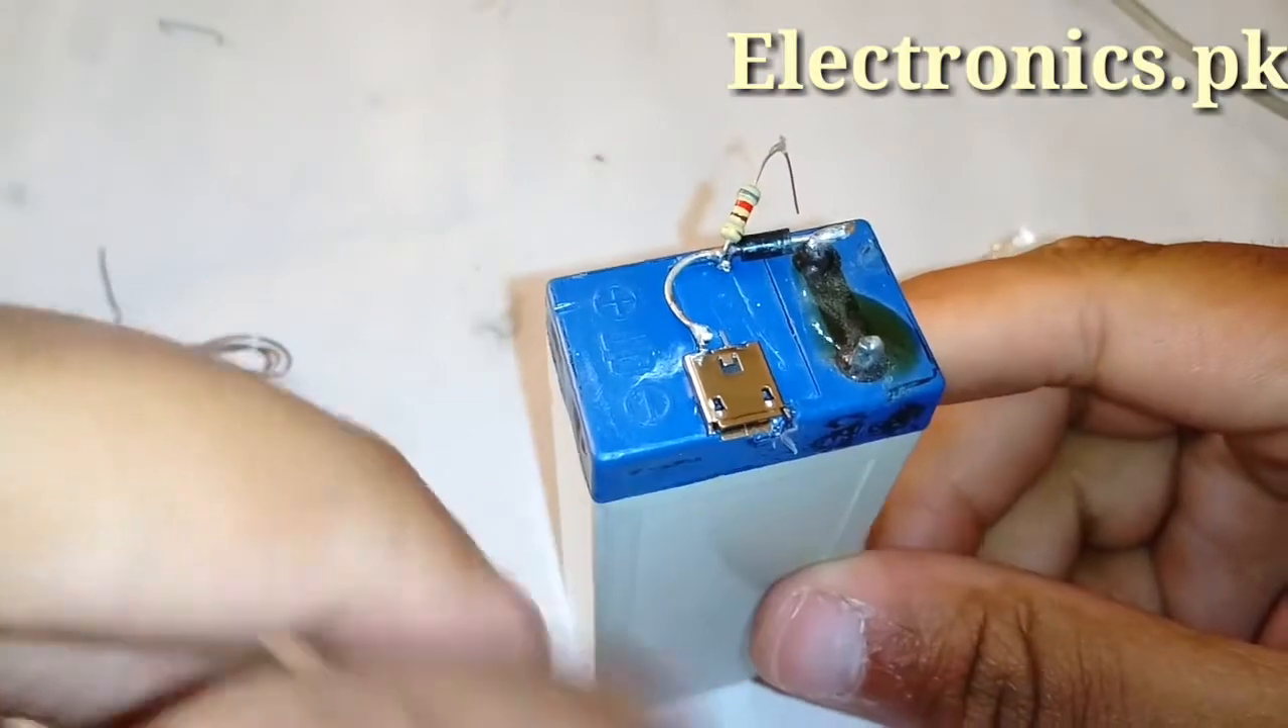آپ دیکھ سکتے ہیں کہ میں نے یہاں پر جیک فٹ کر دی ہے۔